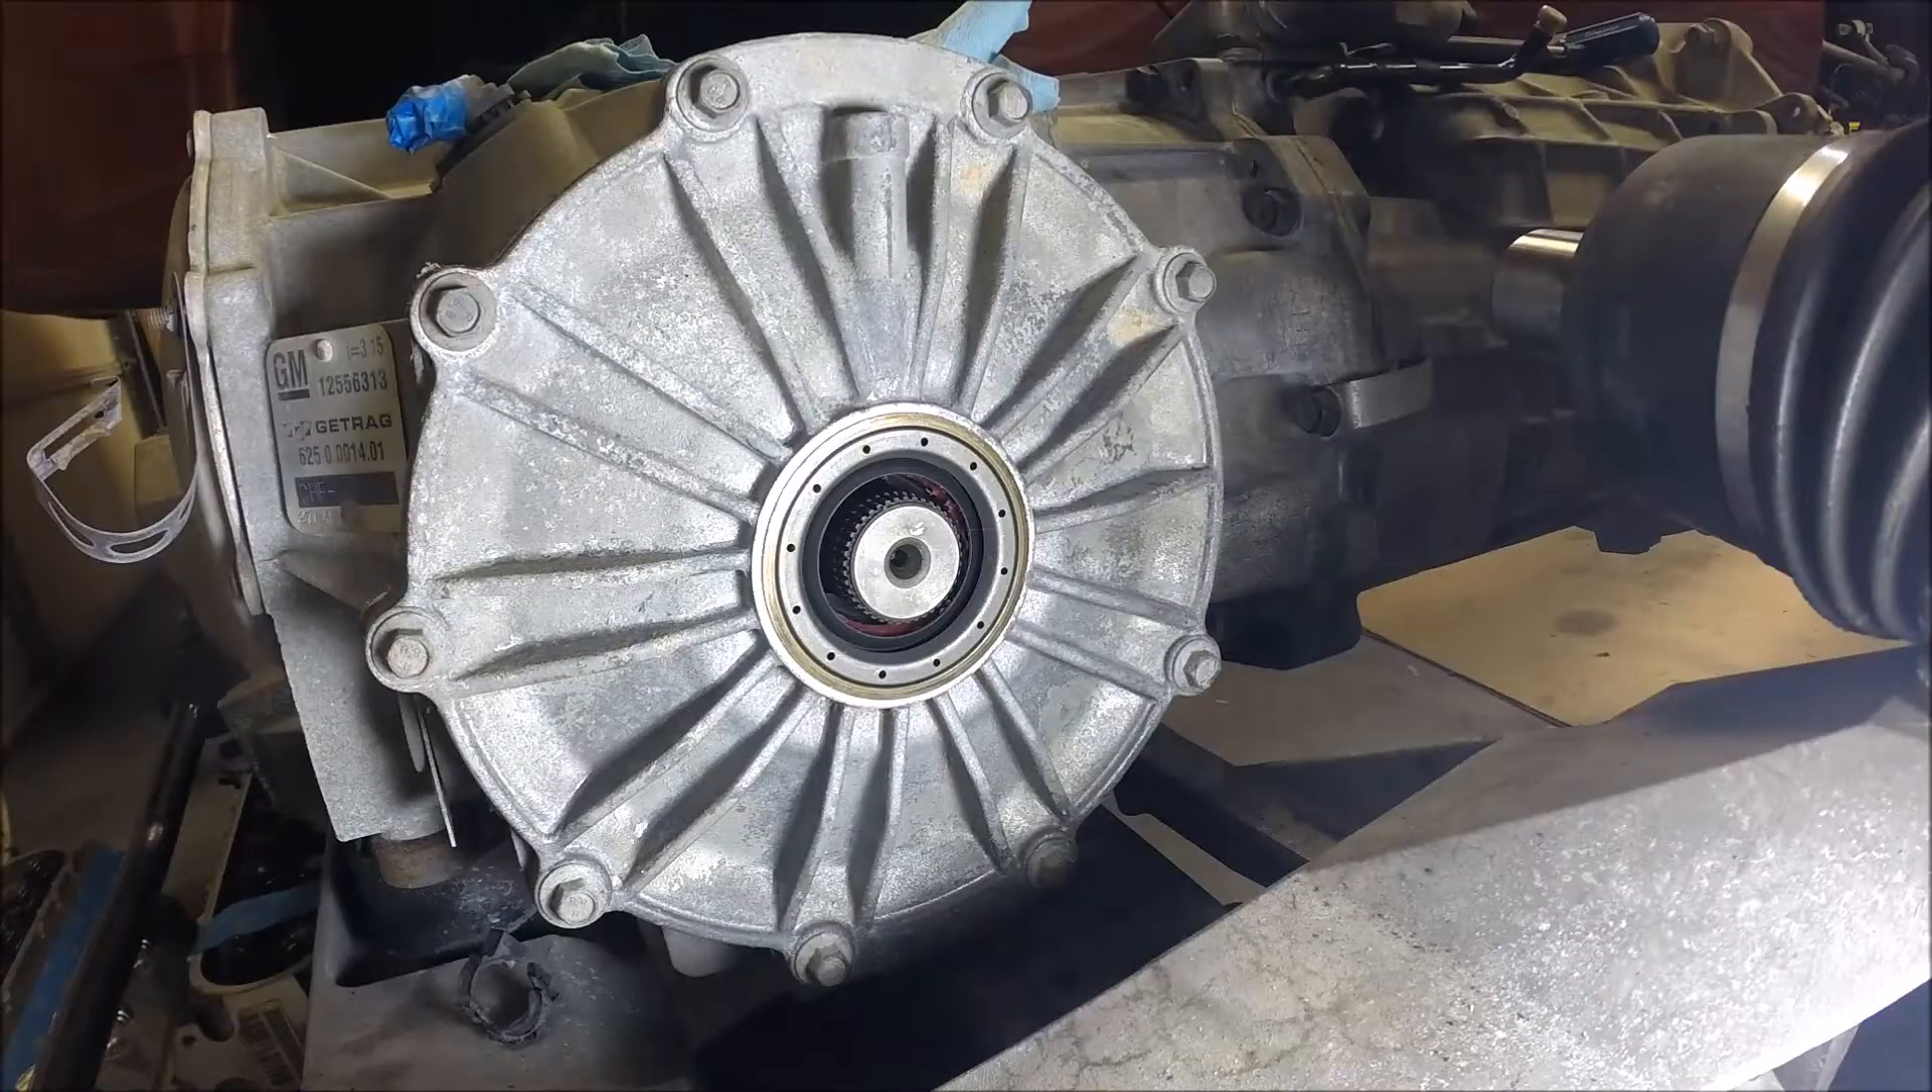So I've got the seal in.